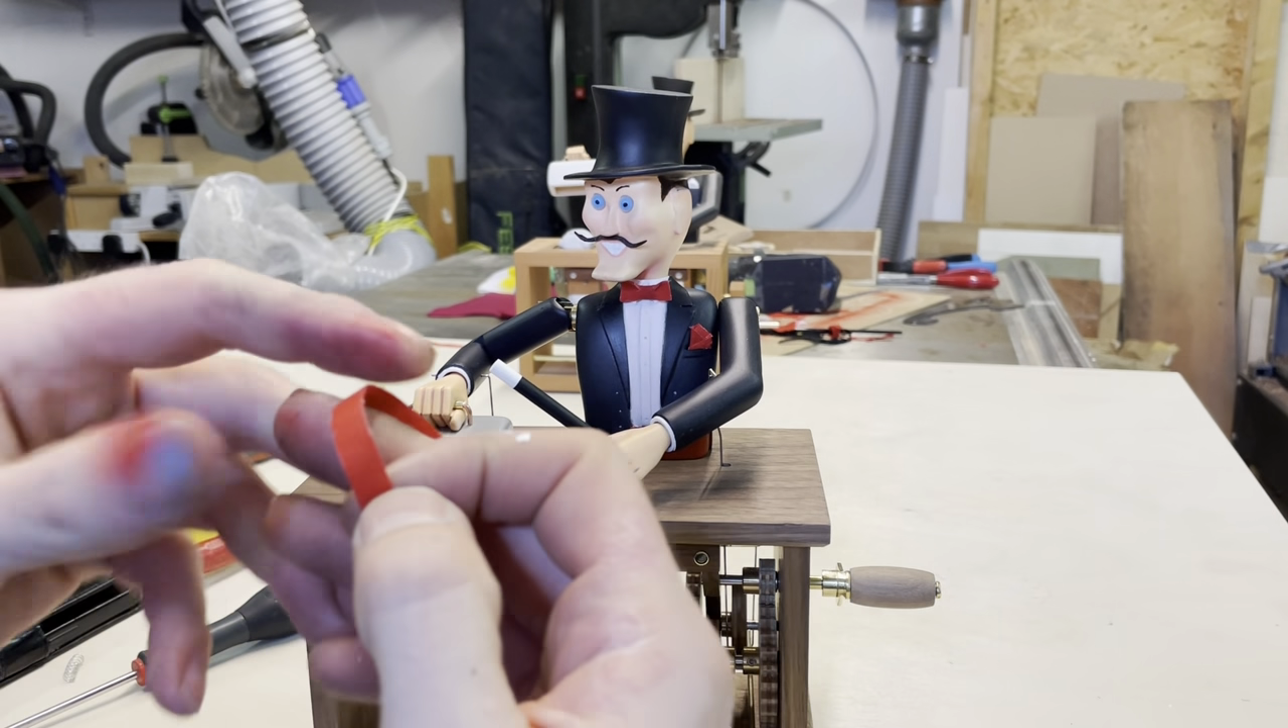So I've added the handkerchief in his pockets. And a bow tie.